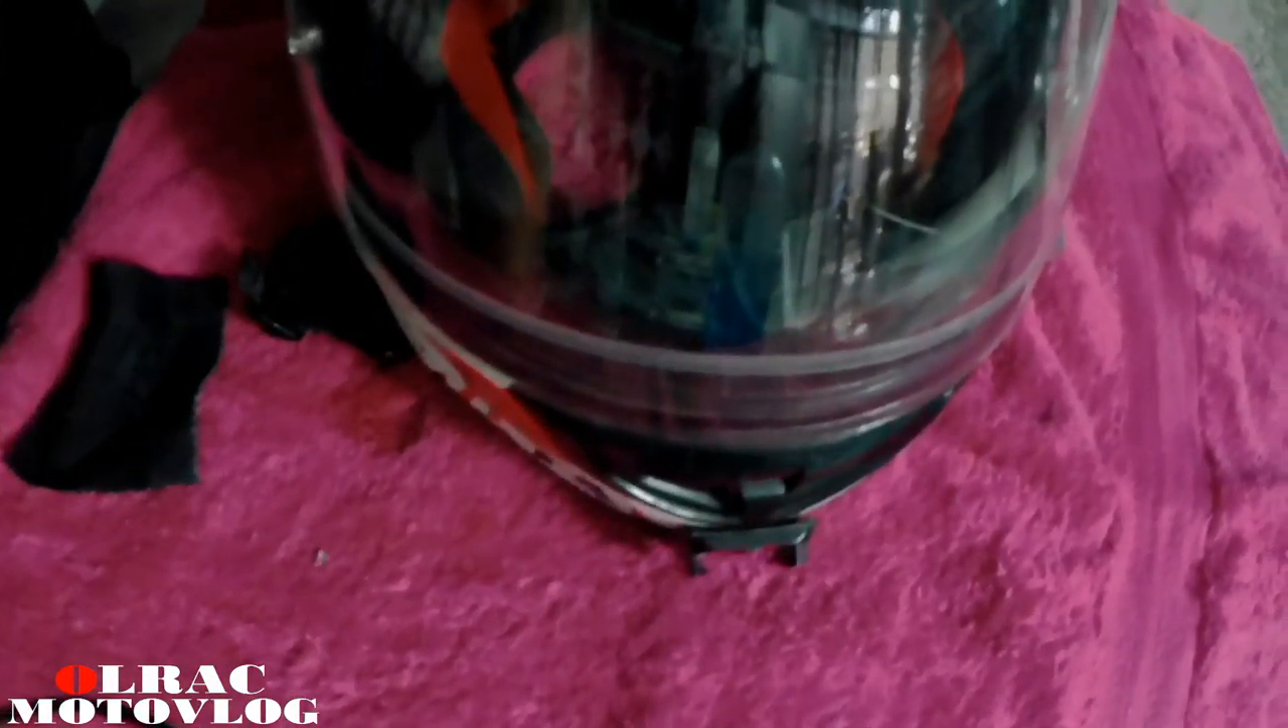Nabalik na natin yung pinaka visor ng helmet natin.